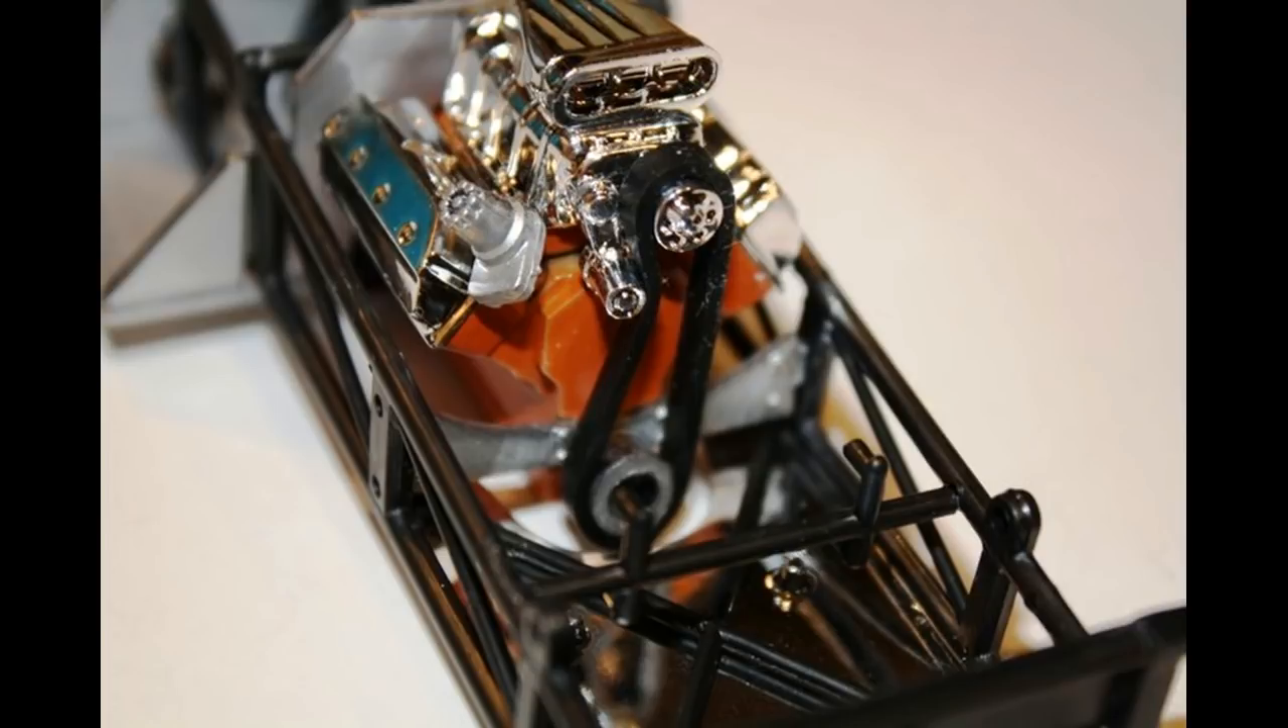Then you just slide, working from the underside, you slide the belt up over the main crankshaft pulley, and then up to the blower drive, and it fits well and looks good.